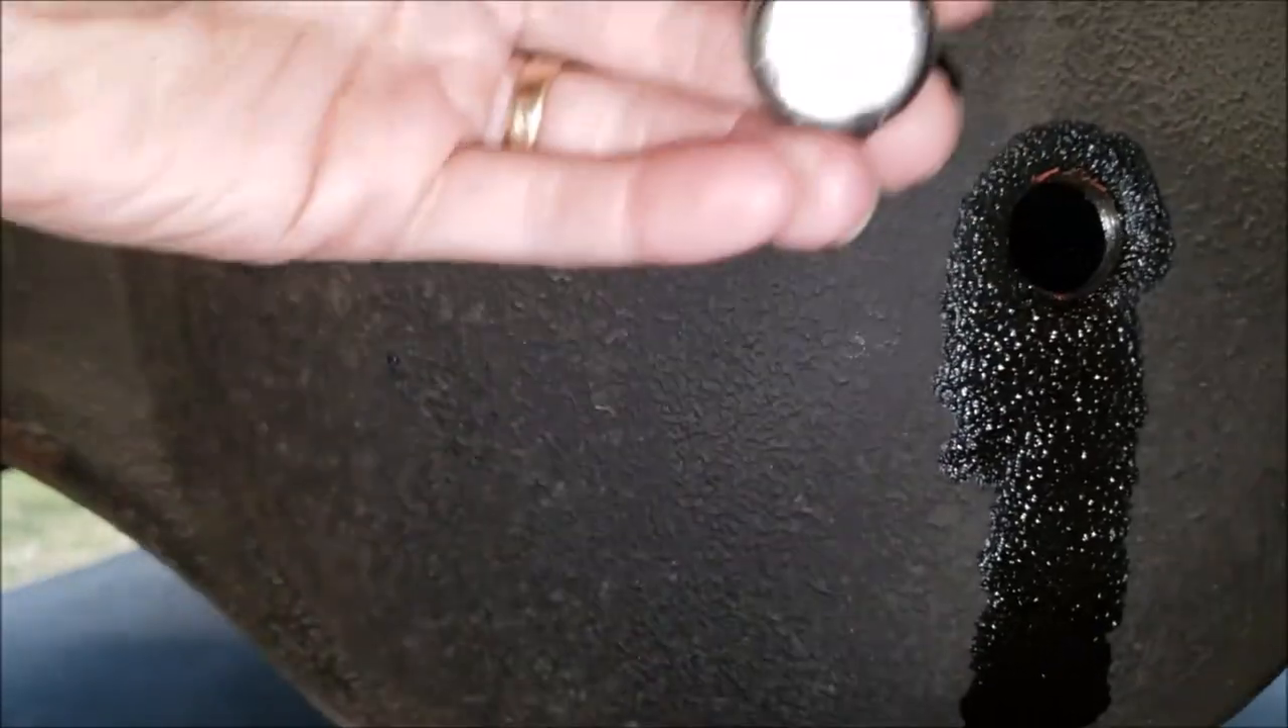All right so here's the oil fill plug and I took it out already.